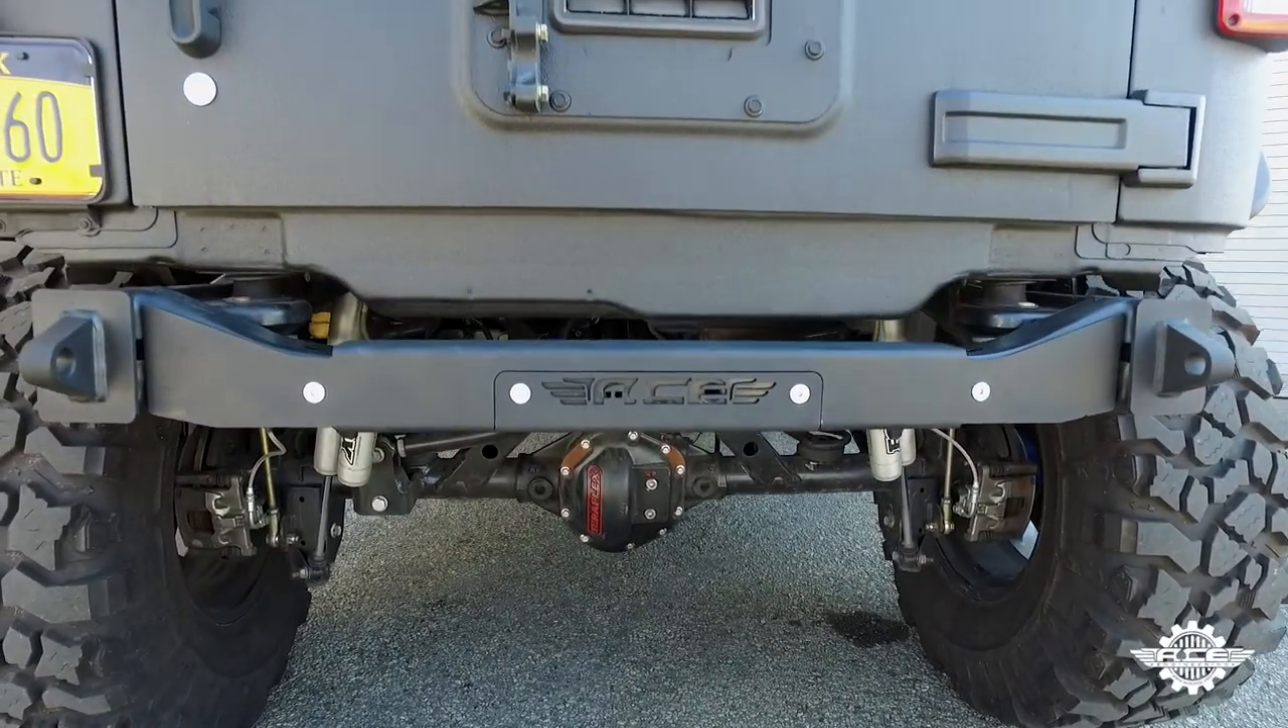That's it, congratulations, you've just completed the ACE JK Hammertown rear armor installation.